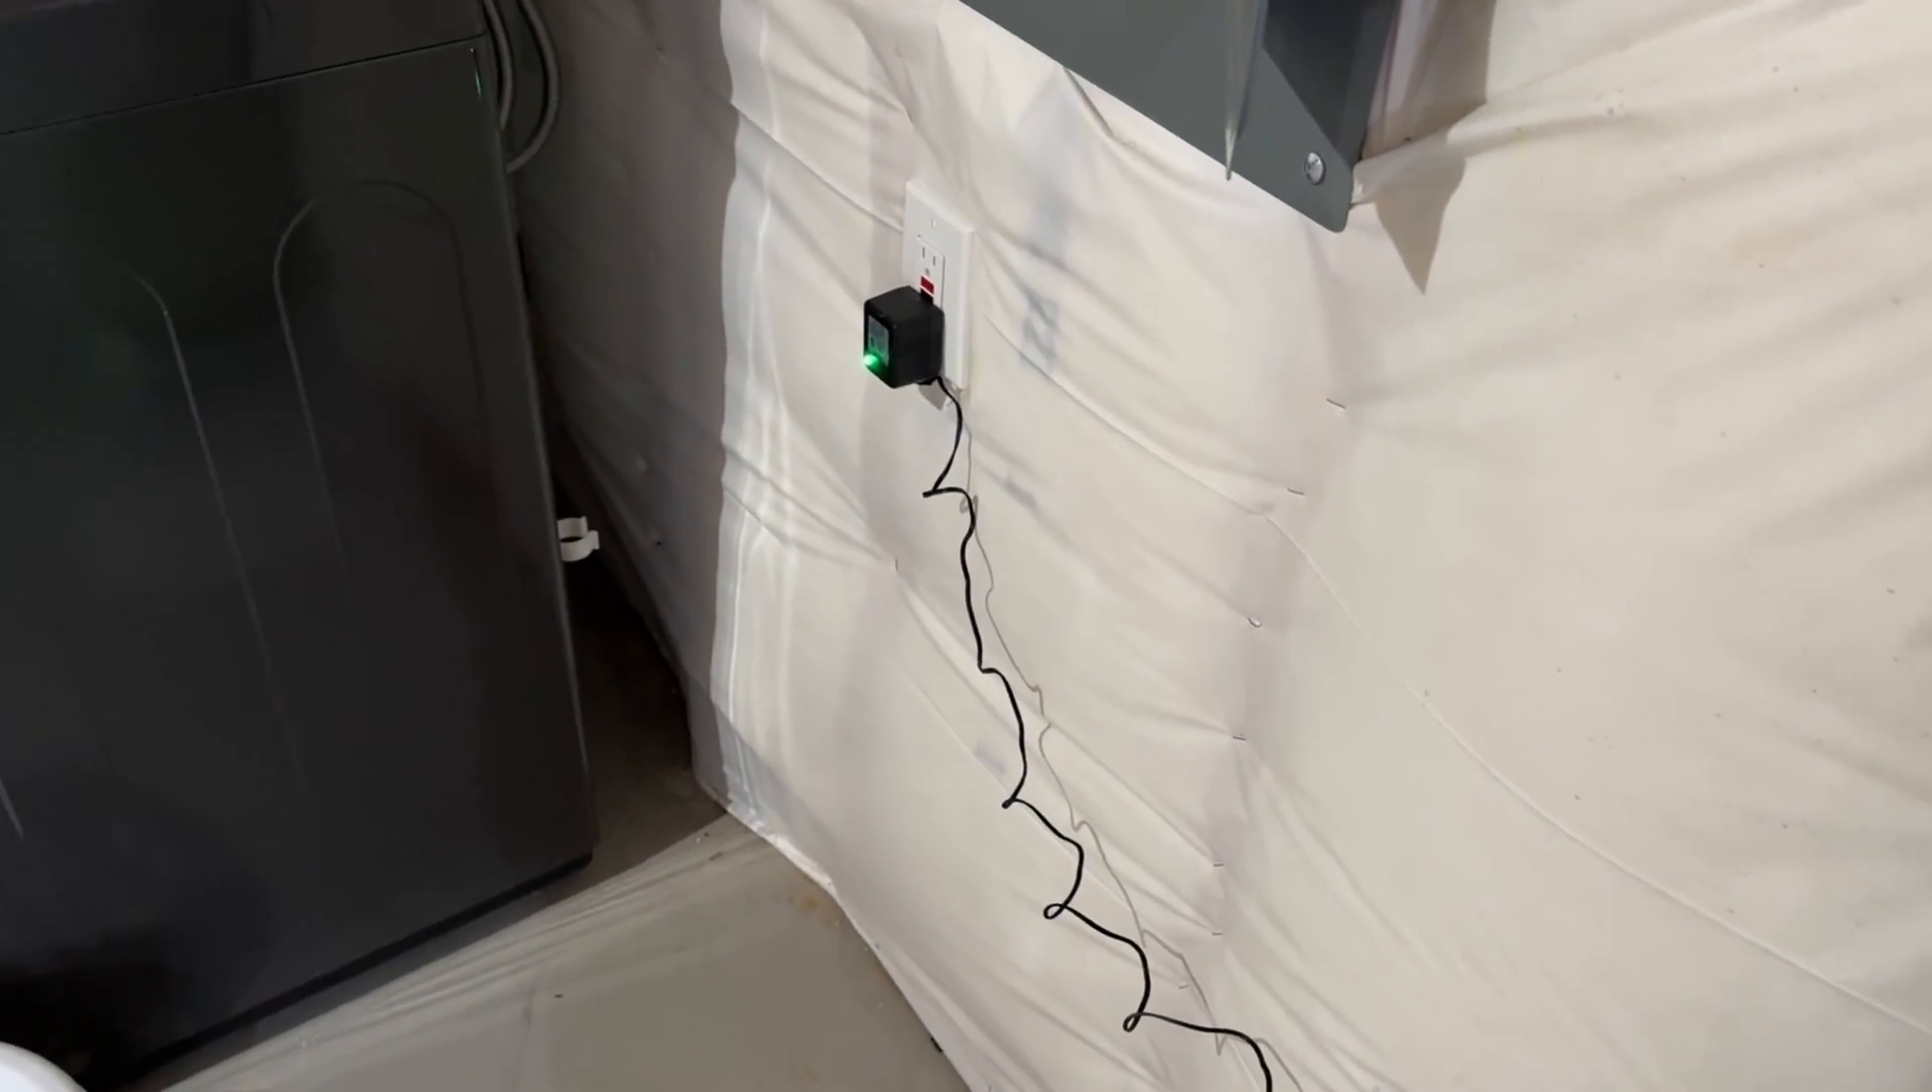You'll notice the green light is on on the plug and so it's all connected.